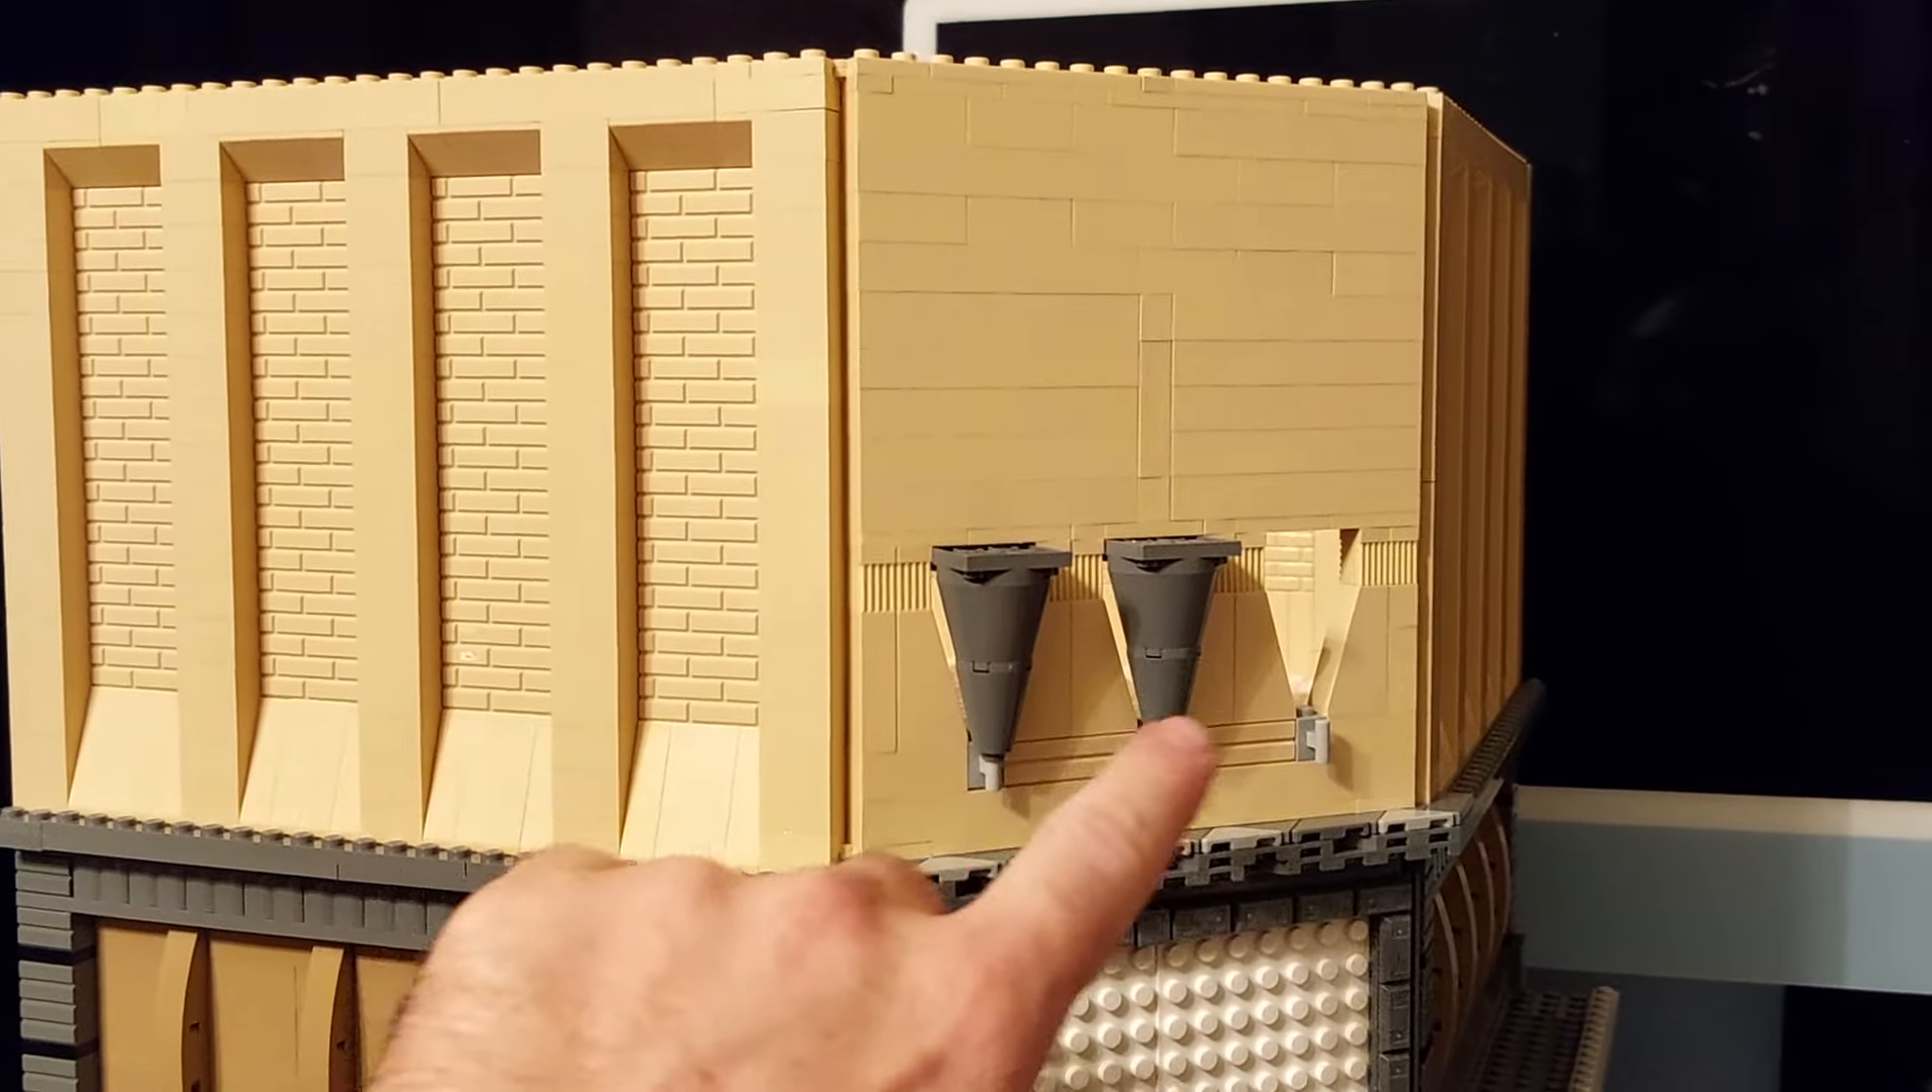And a little bit more progress has been made on the front of the building here the walls all been built up here and as you can see I've made a start on the cone effect.